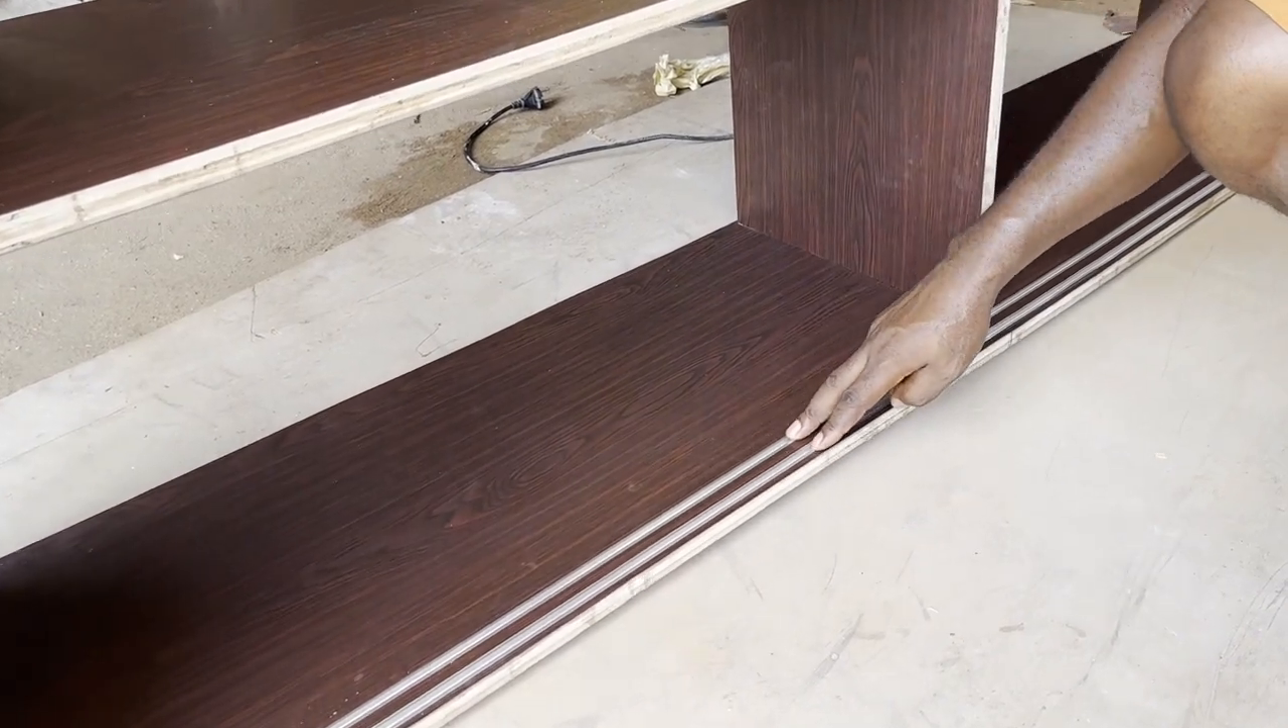So right here we have the first part of the cupboard done and we've done the bottom part here with rails.